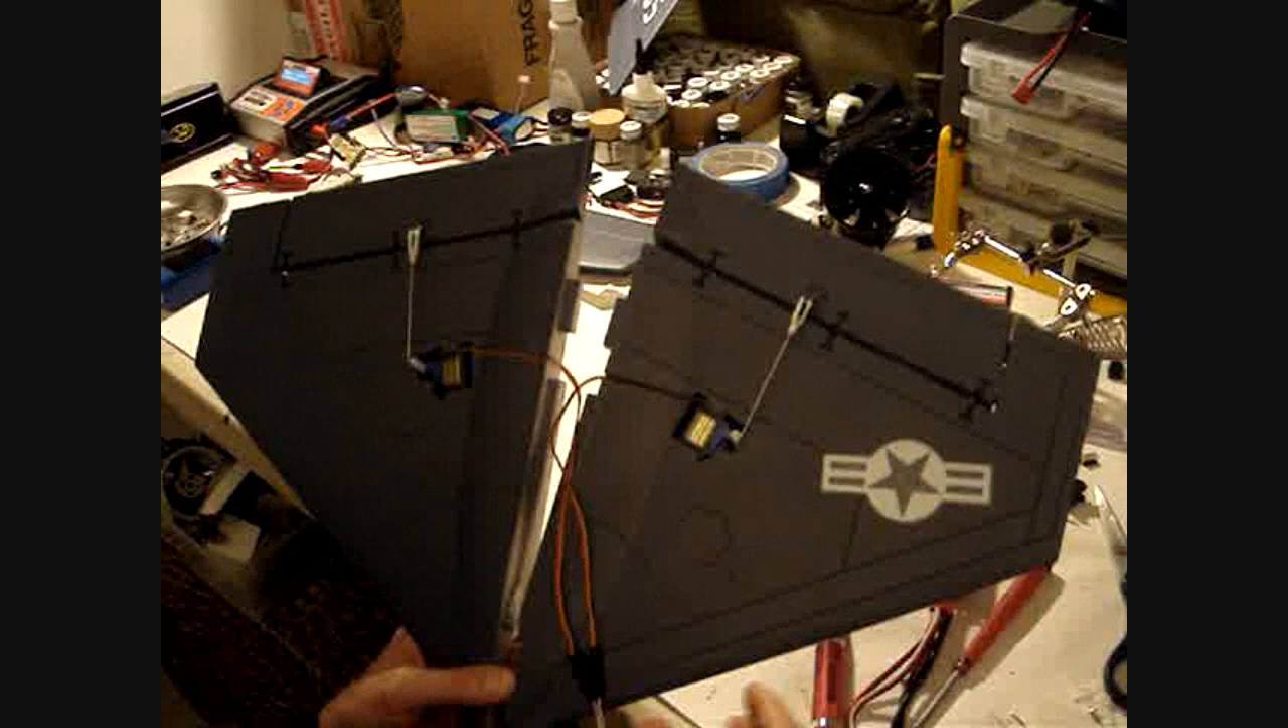The servos are installed, ready to go. They're rigged.